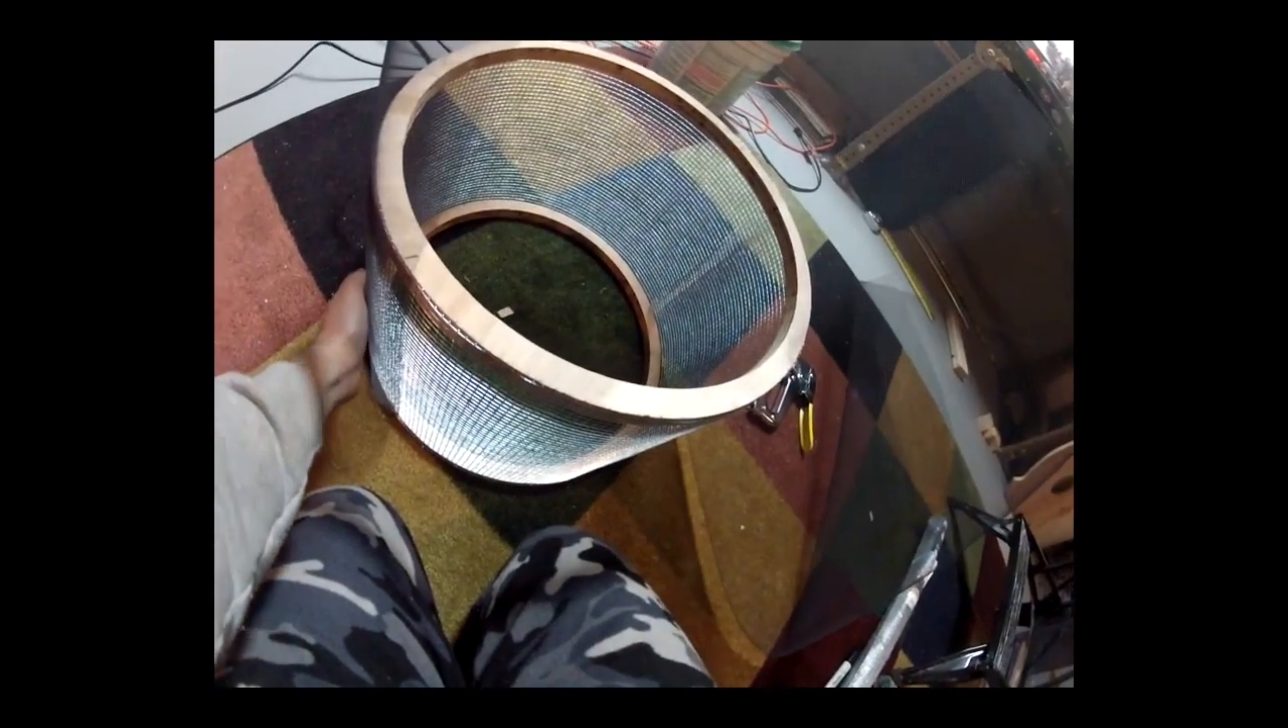Basically, I already stapled Wire mesh as you can see.